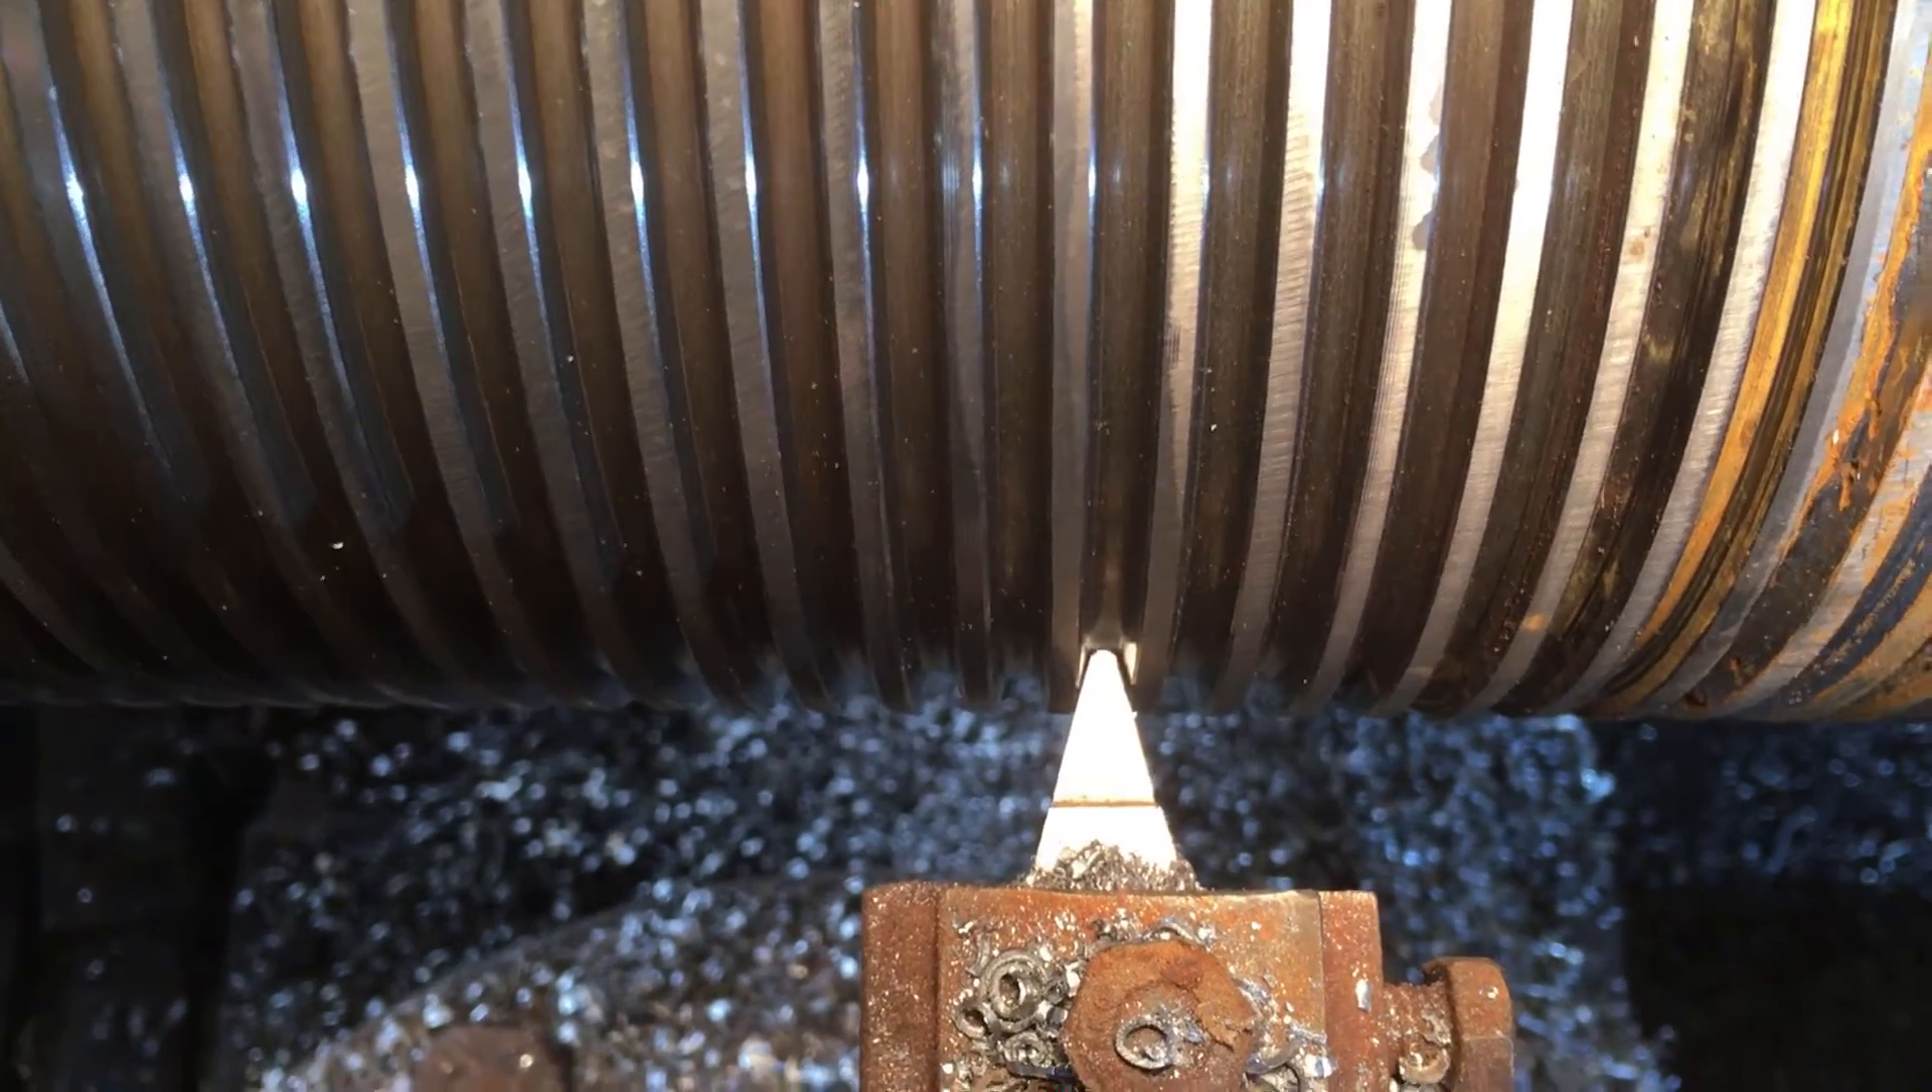If we go ahead with the cross slide see the tool is bang in between the two threads that's where we want our tool to be right.